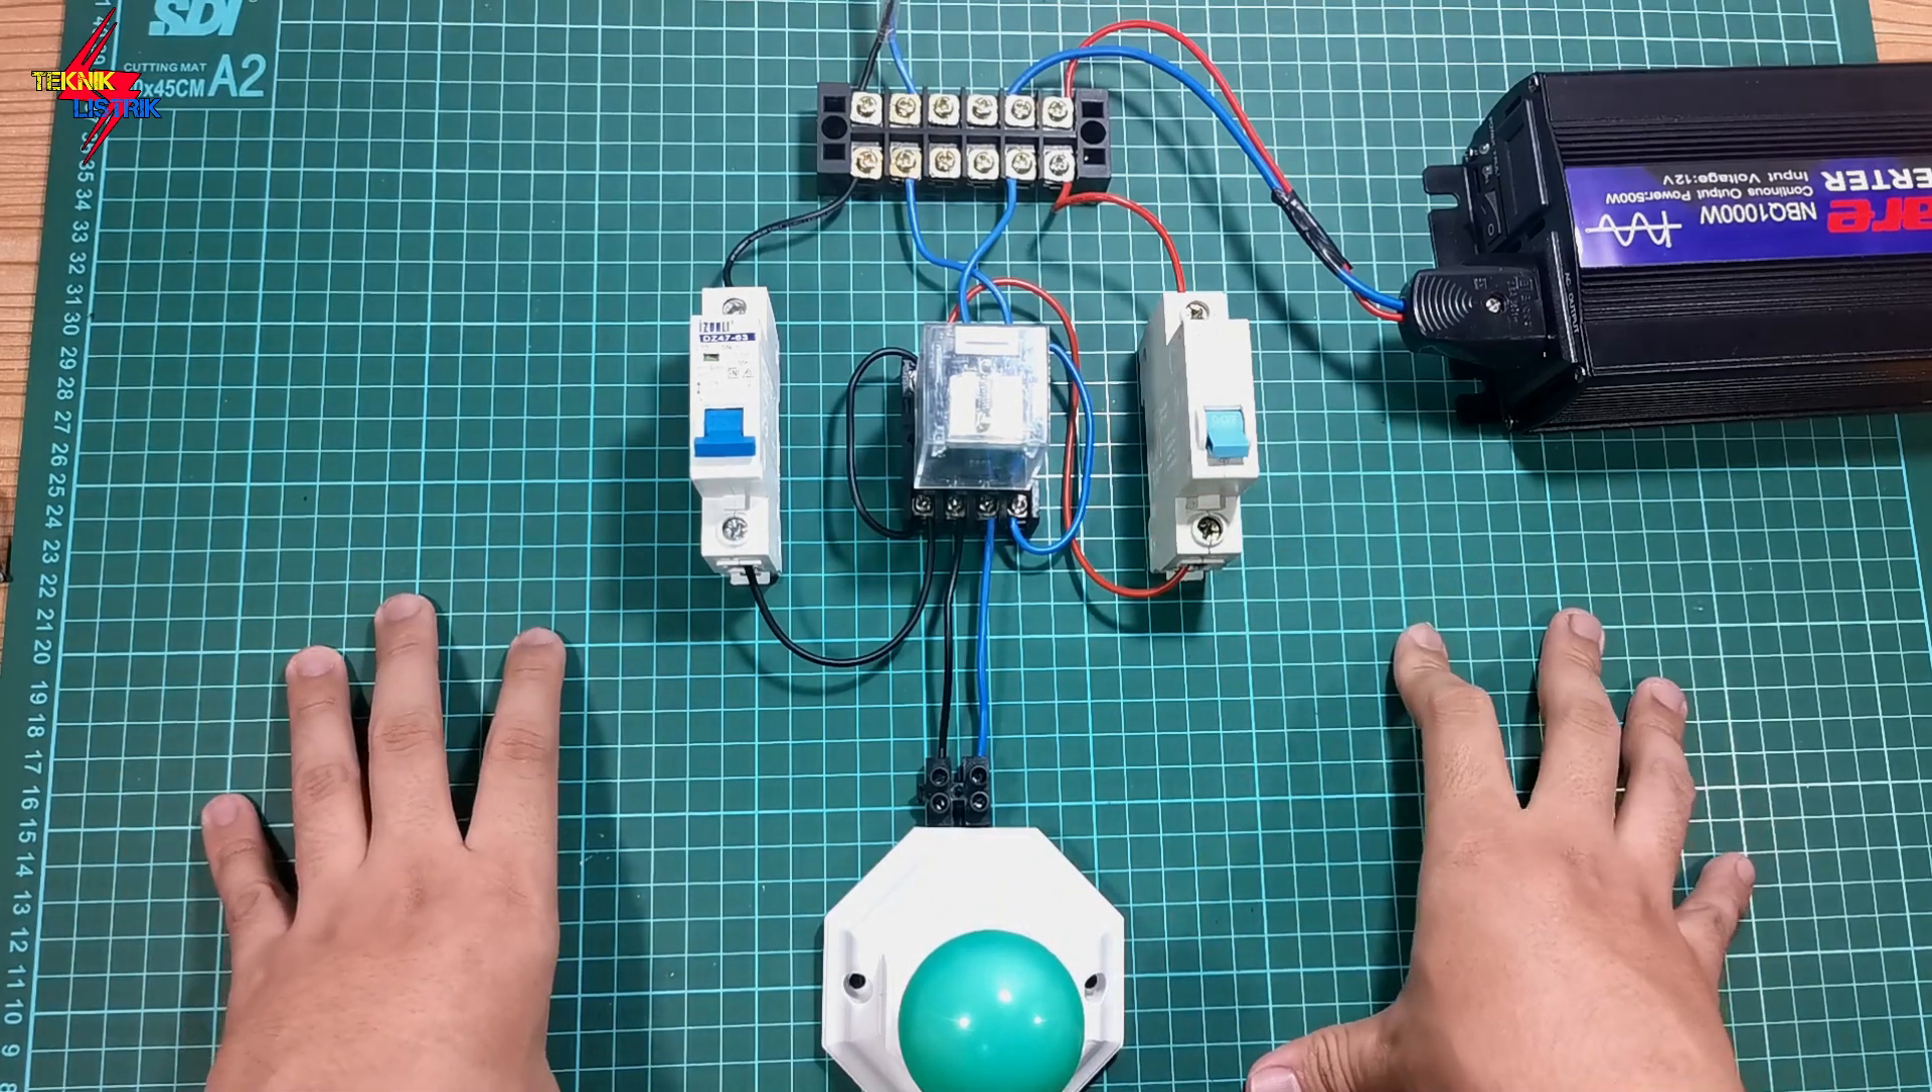Untuk relay-nya sudah saya pasang ya.